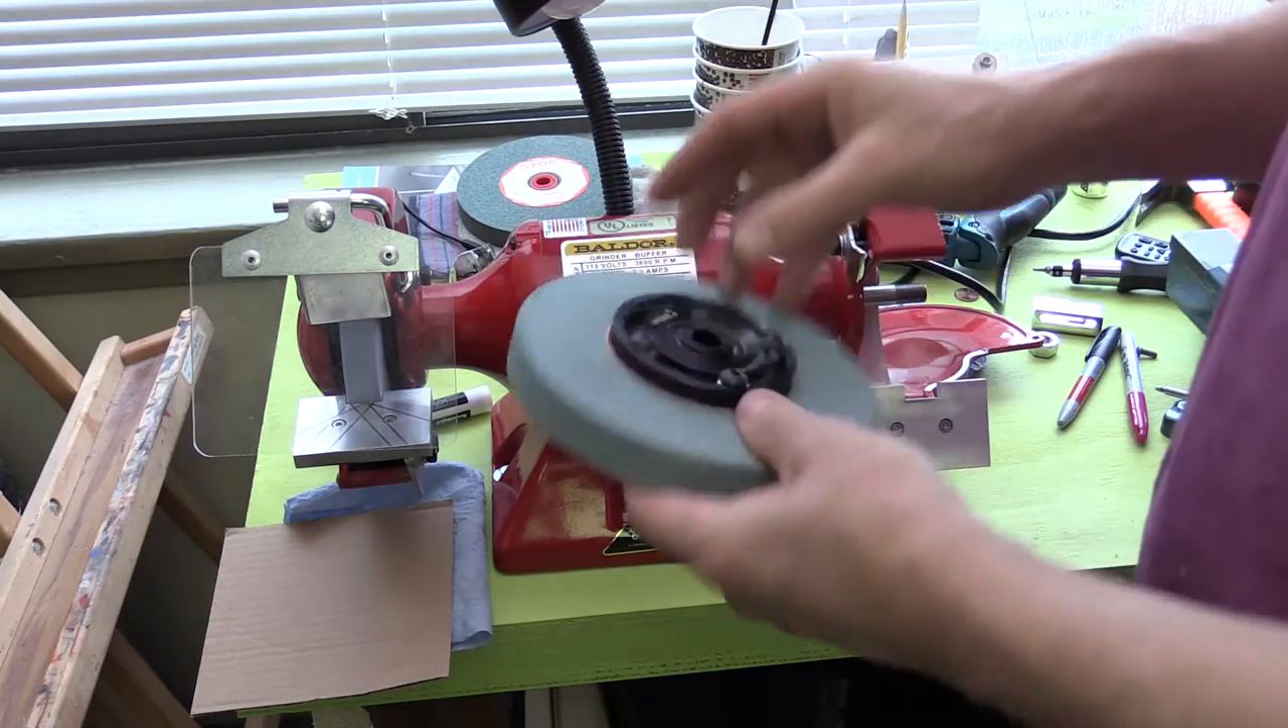So, this is where I have this wheel mounted inside the flange.